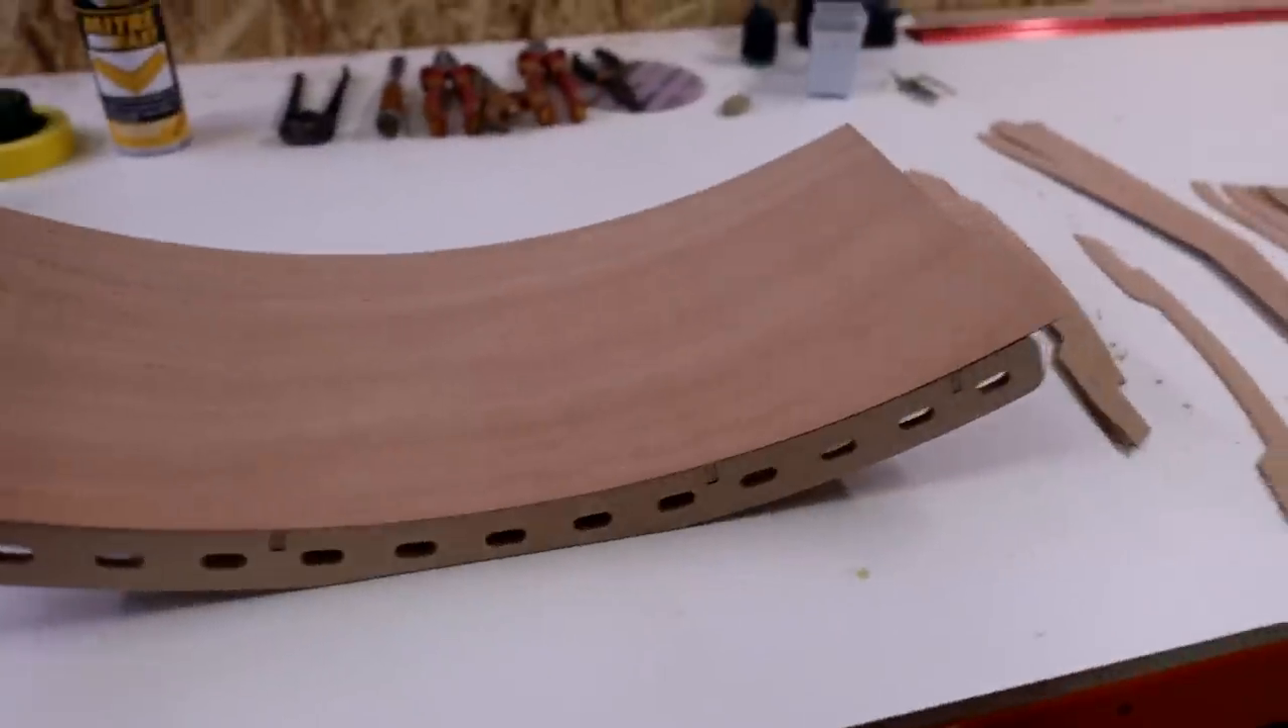There is our skin glued on to the framework.